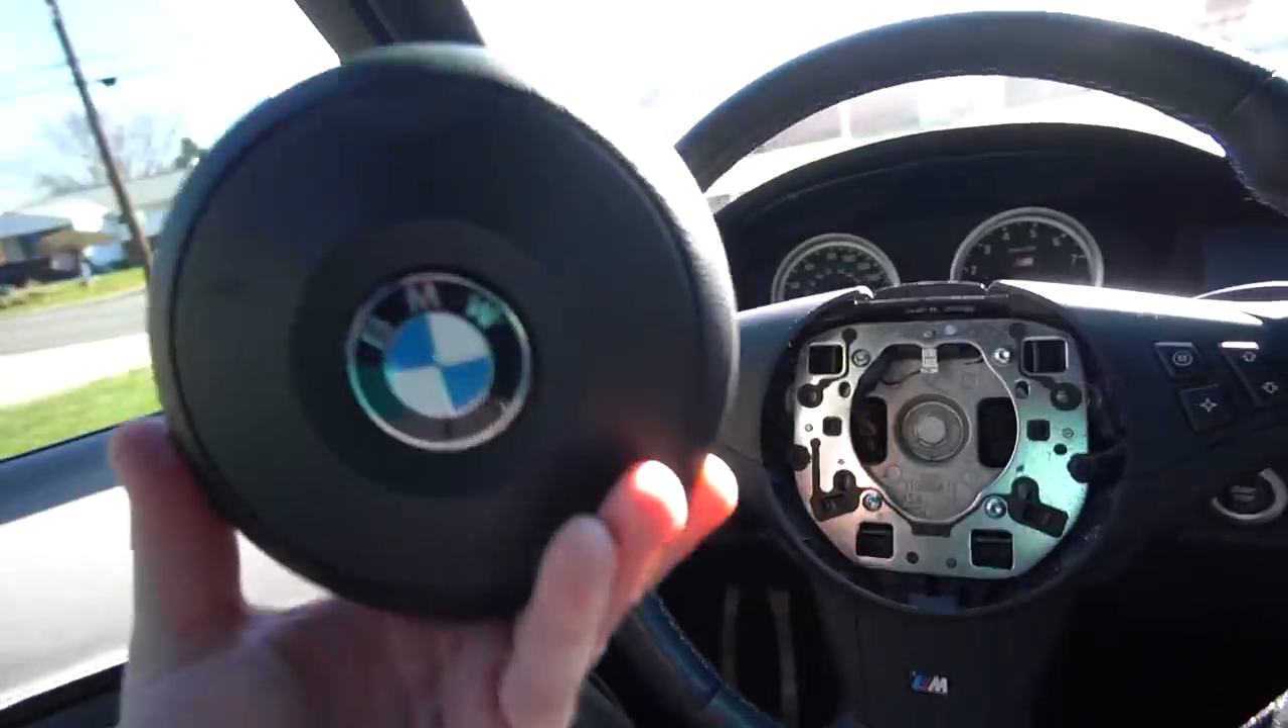All right so we have the airbag off so all we got to do now is disconnect this.